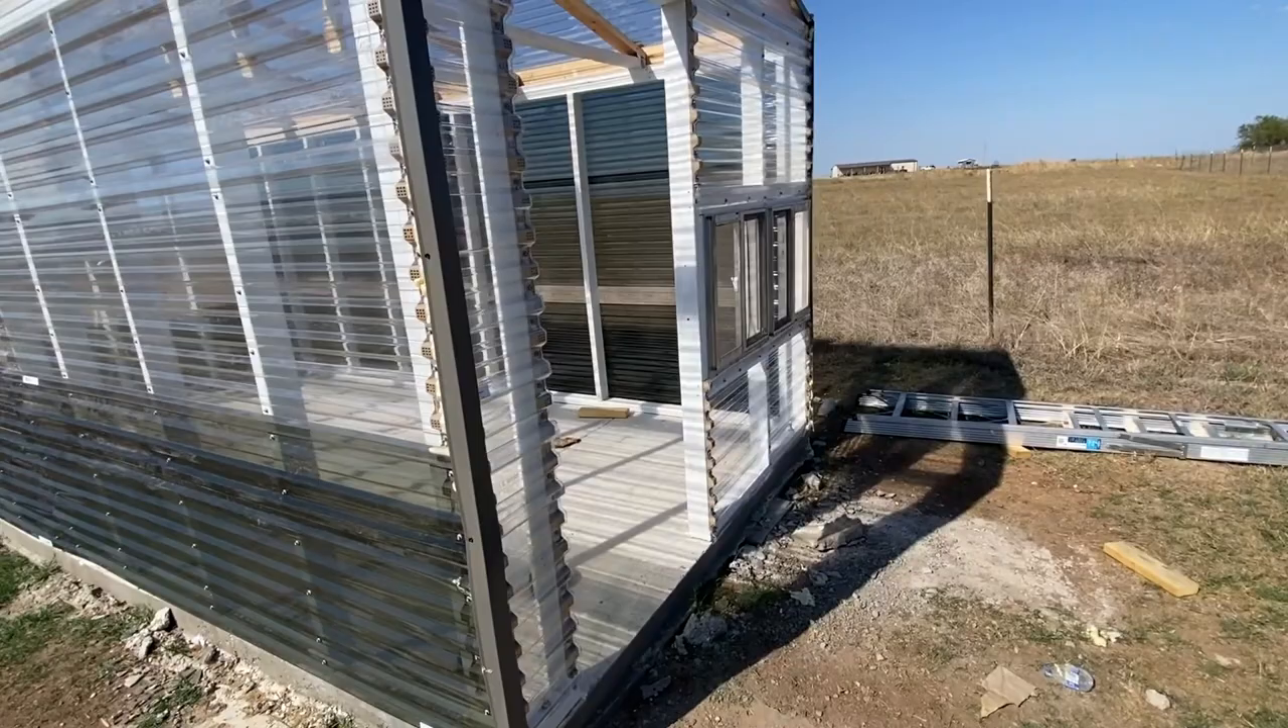We got all the, uh, the panels on. You can see we got them on.